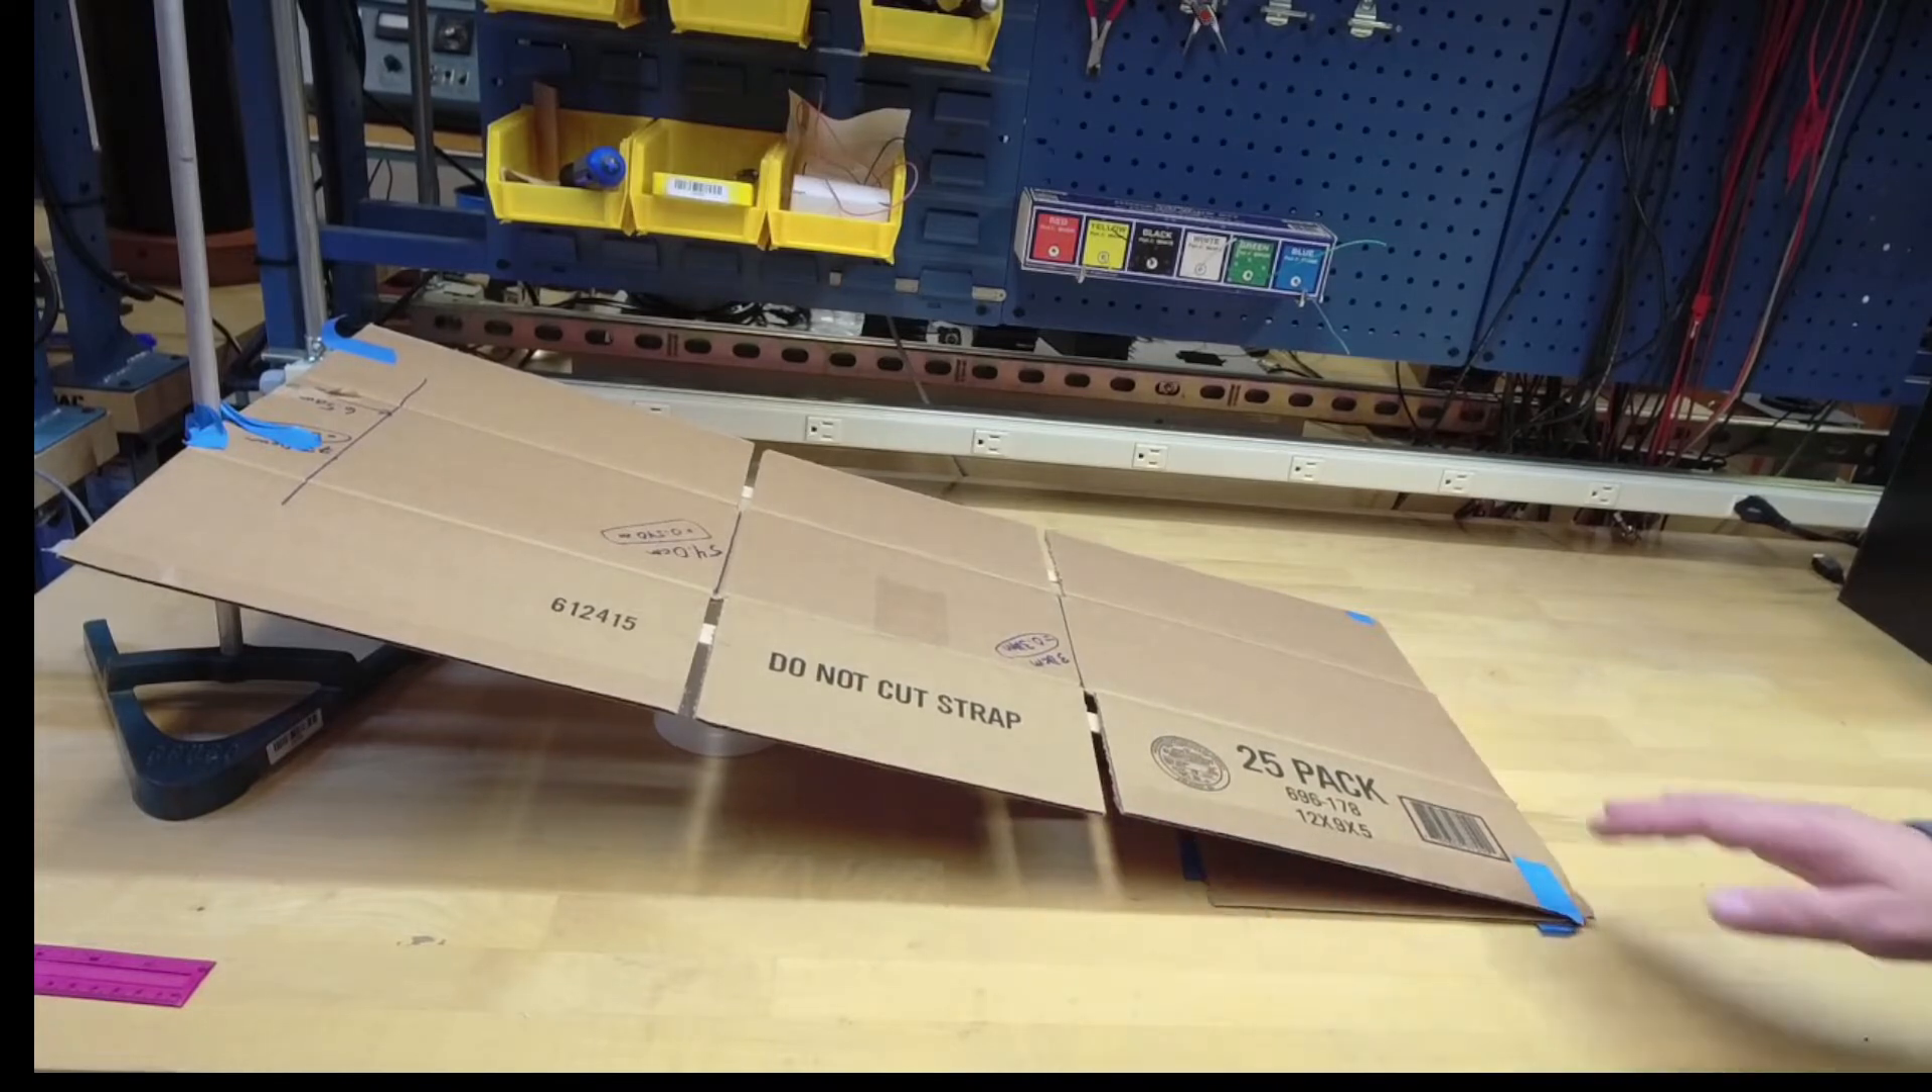And so there I have my ramp. It's constructed.